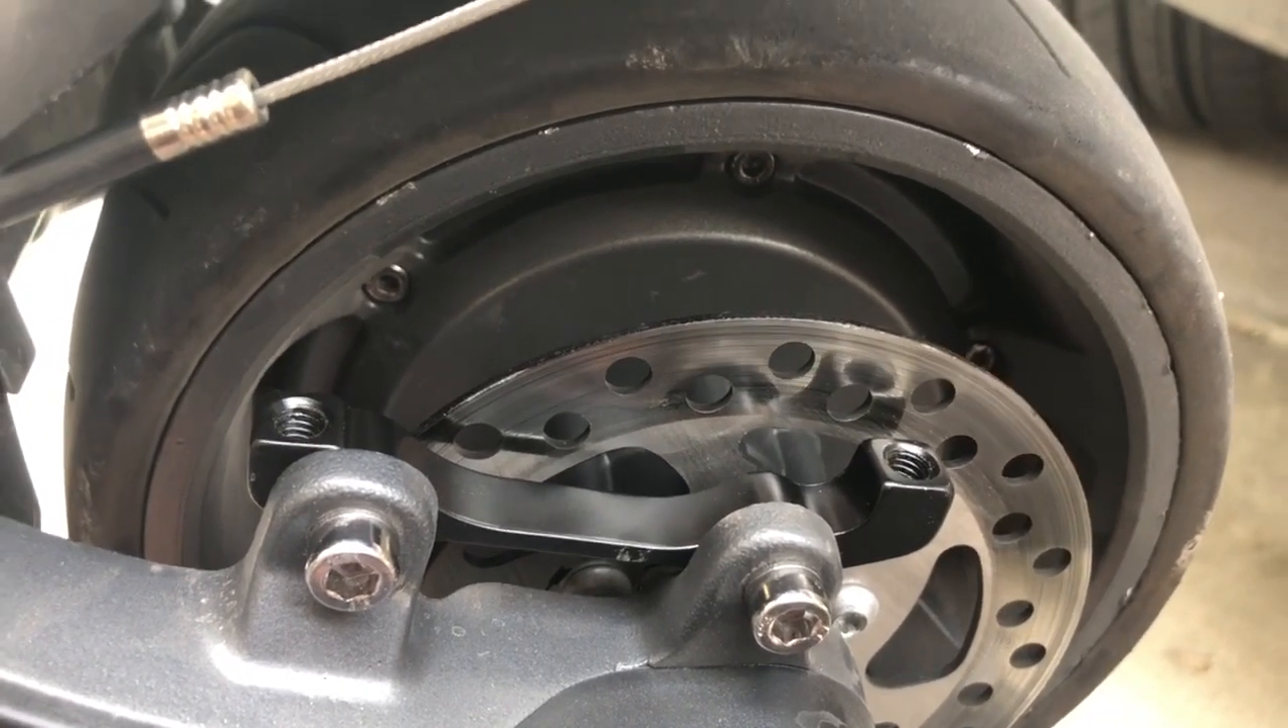I took the bottom mounting bracket off of the brake caliper assembly. I've mounted it and now I'm going to install the actual caliper itself.